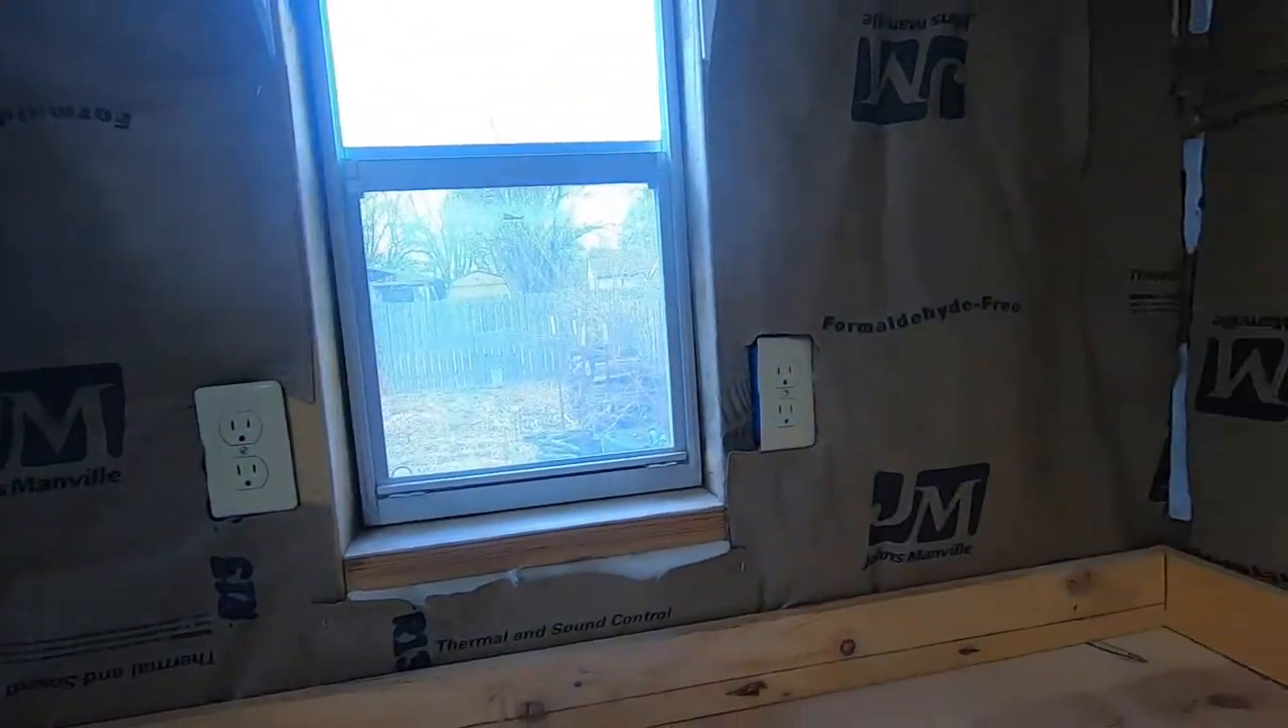I also got my insulation put up back there.